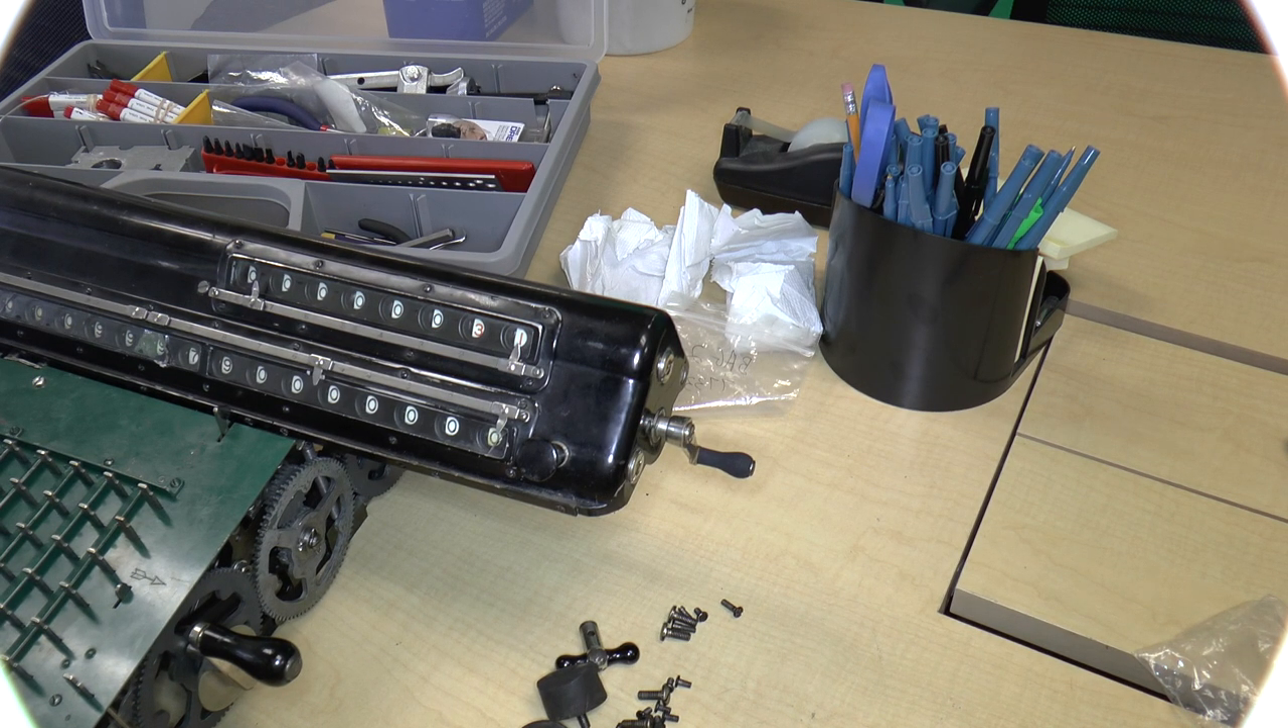I've got a whole bunch of screws and things over here which need to go in.